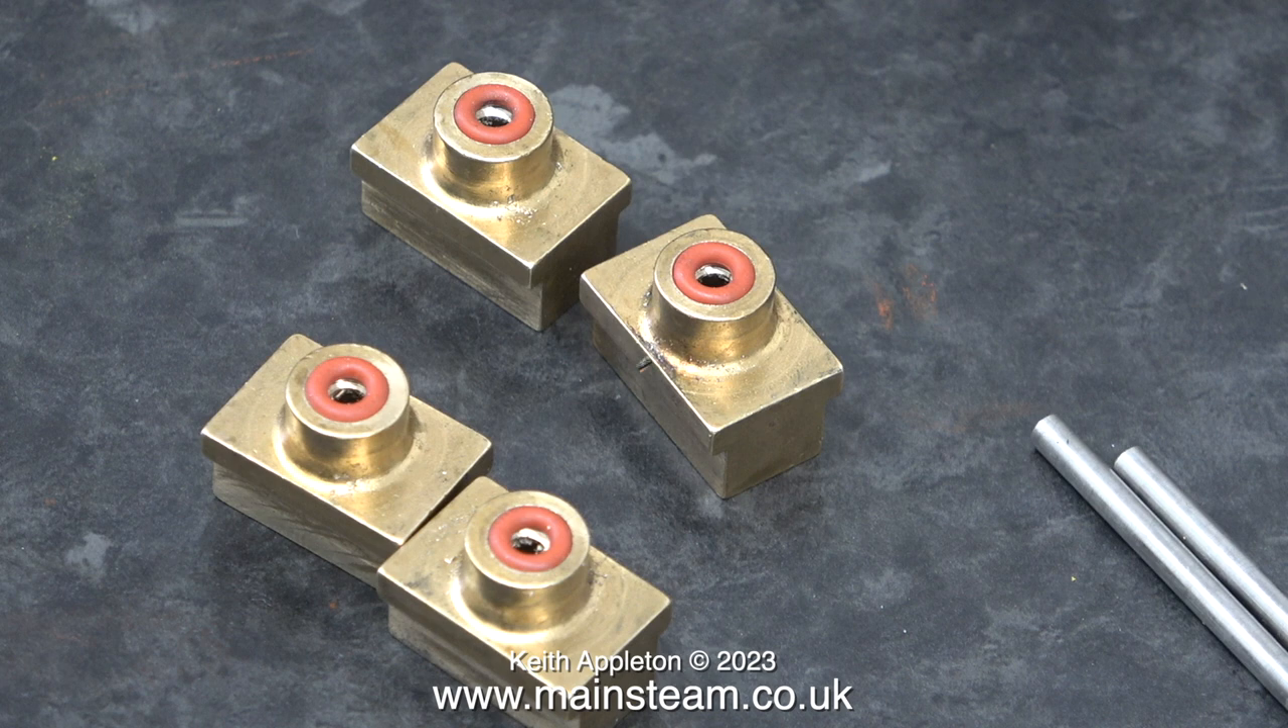There are now four hard wearing silicone o-rings in the inside part of the cross head blocks.